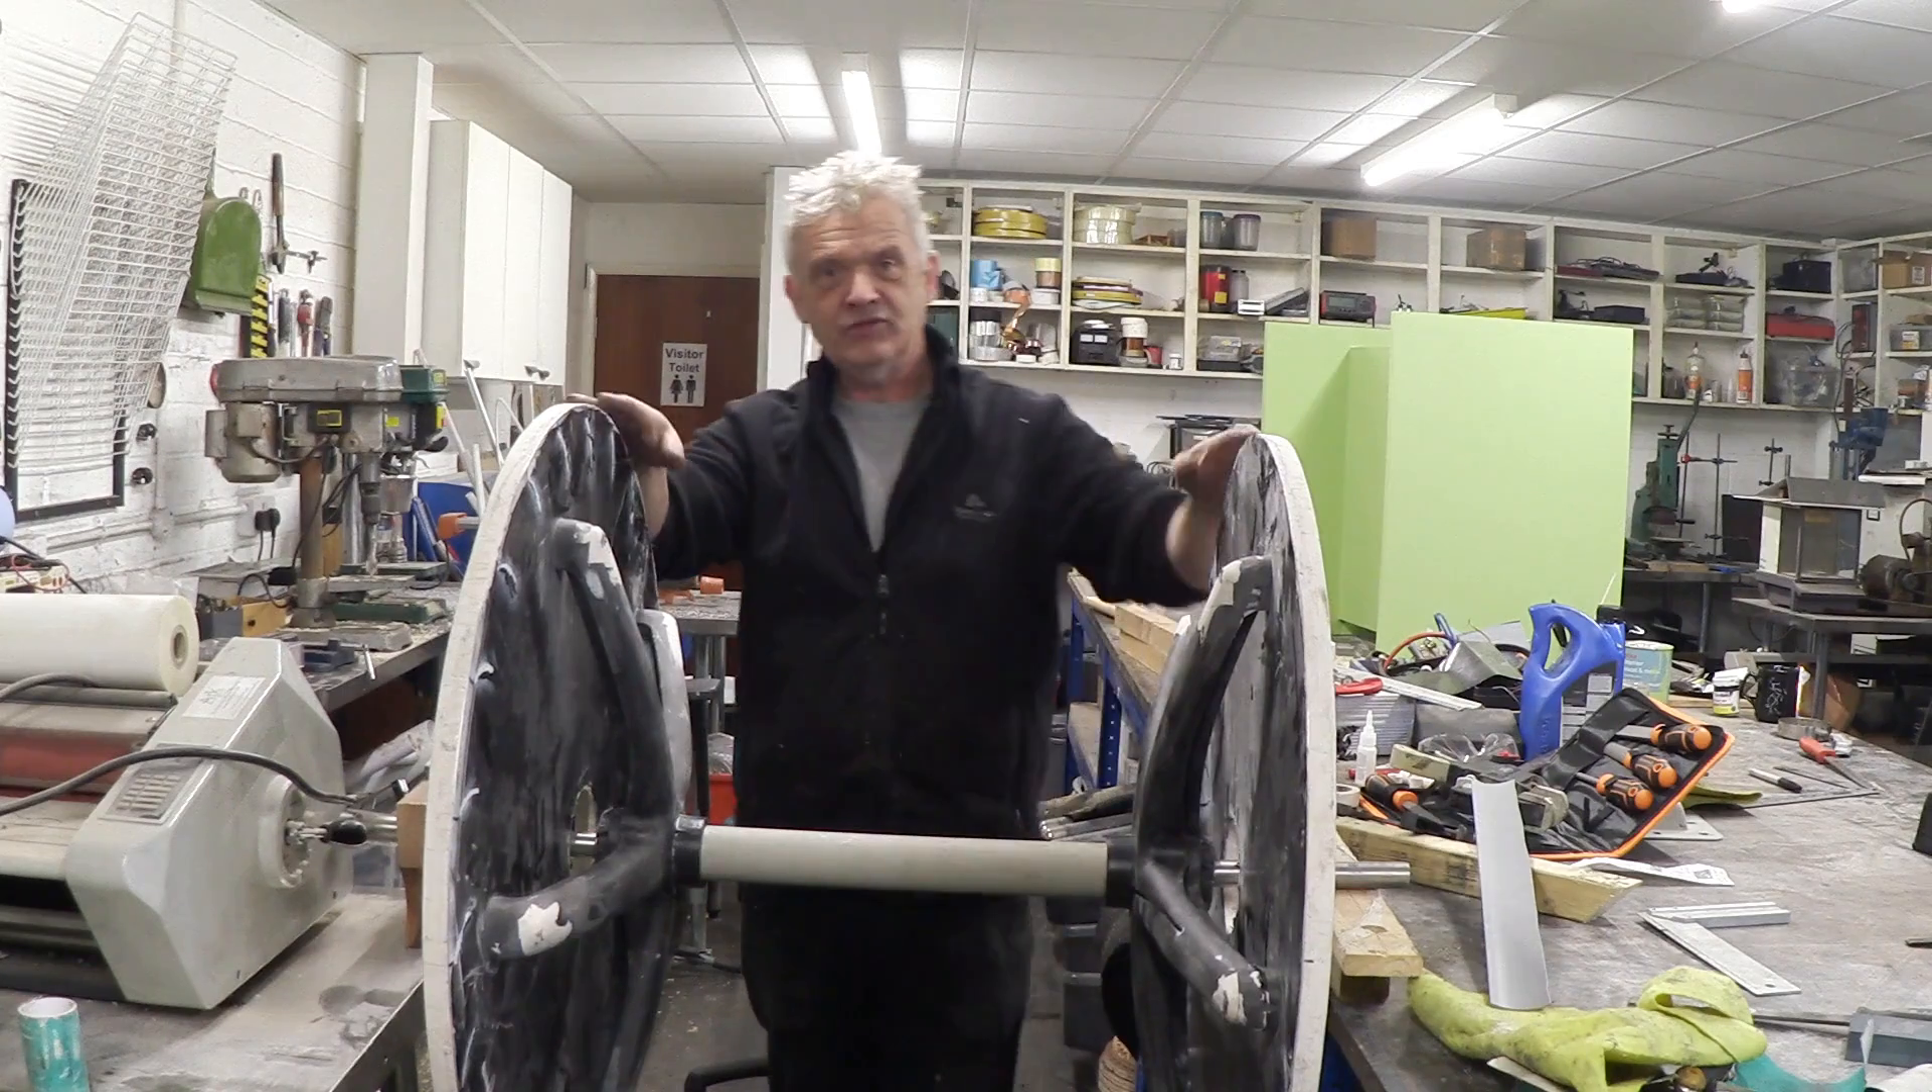Clearly what I've done is I've put the basic drum here with an axle on it and on this bench if I give that a little spin I mean that's actually really beautifully balanced hey.